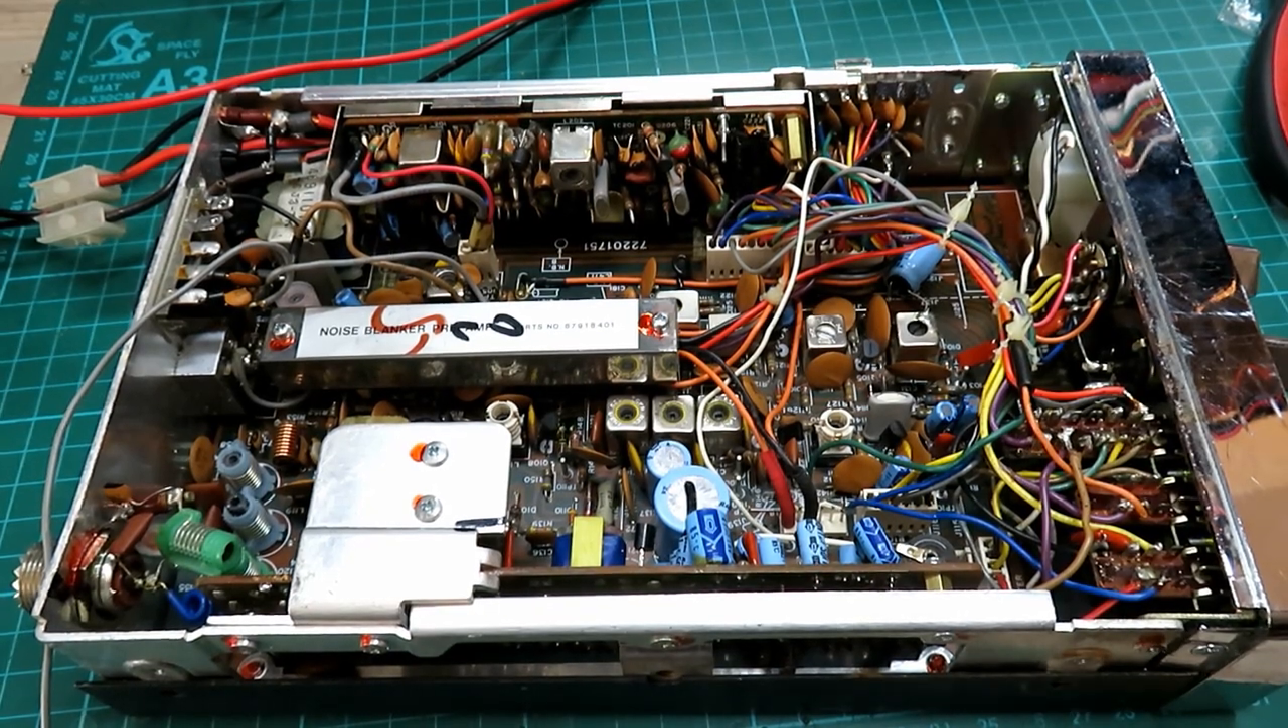Okay, there it is with the covers off.